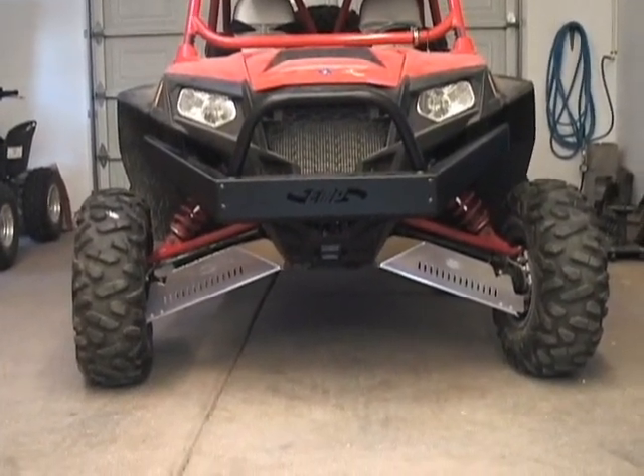We're all finished with the installation of the EMP CV boot A-arm guards on the 2011 Polaris Razor XP900.